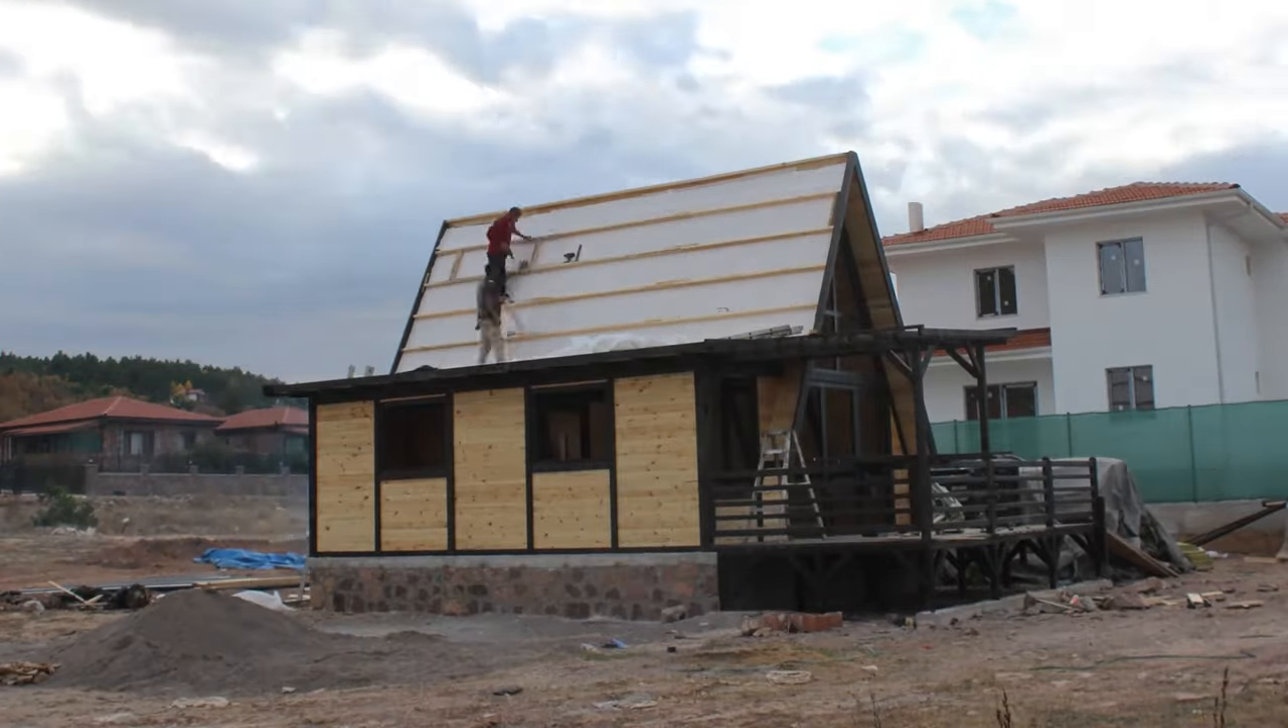With the main A-frame proudly in place, we set about roofing.